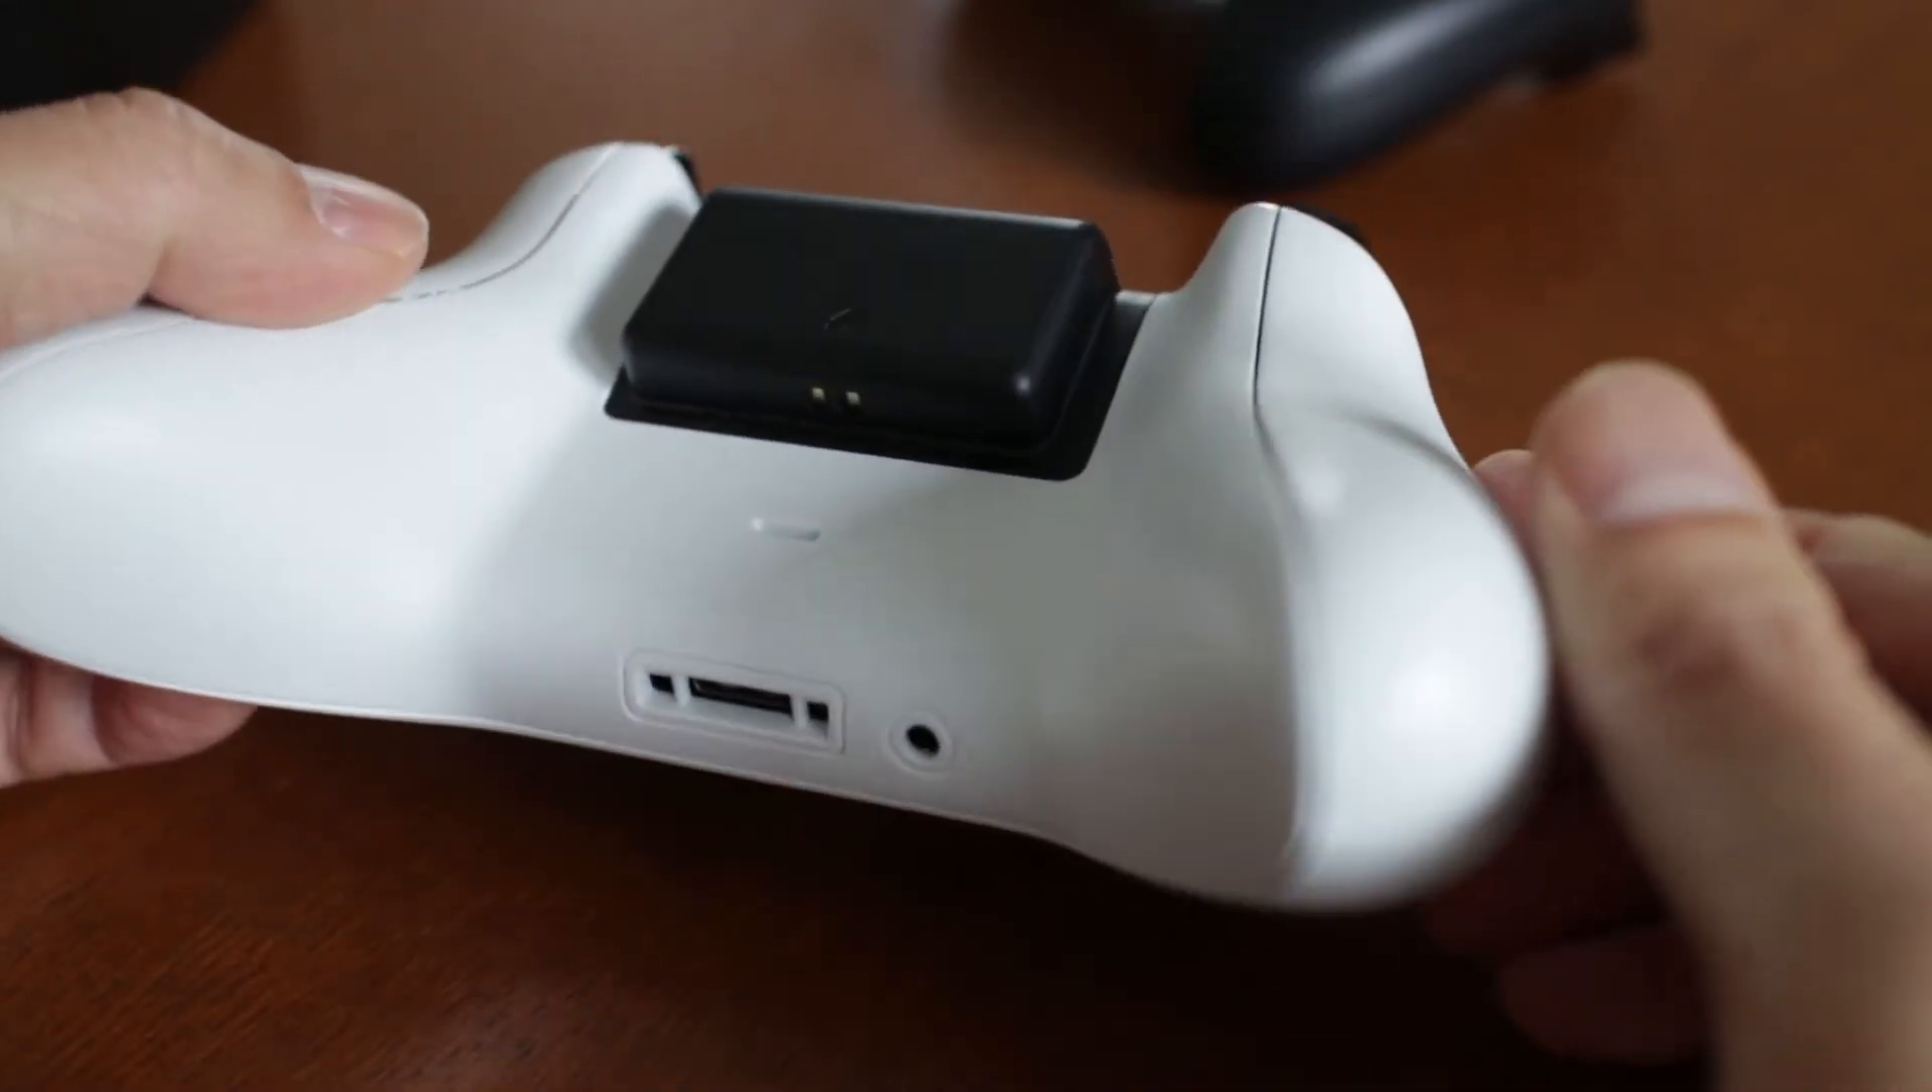With the battery in place you can see that it sticks out about half an inch from the back of the controller.